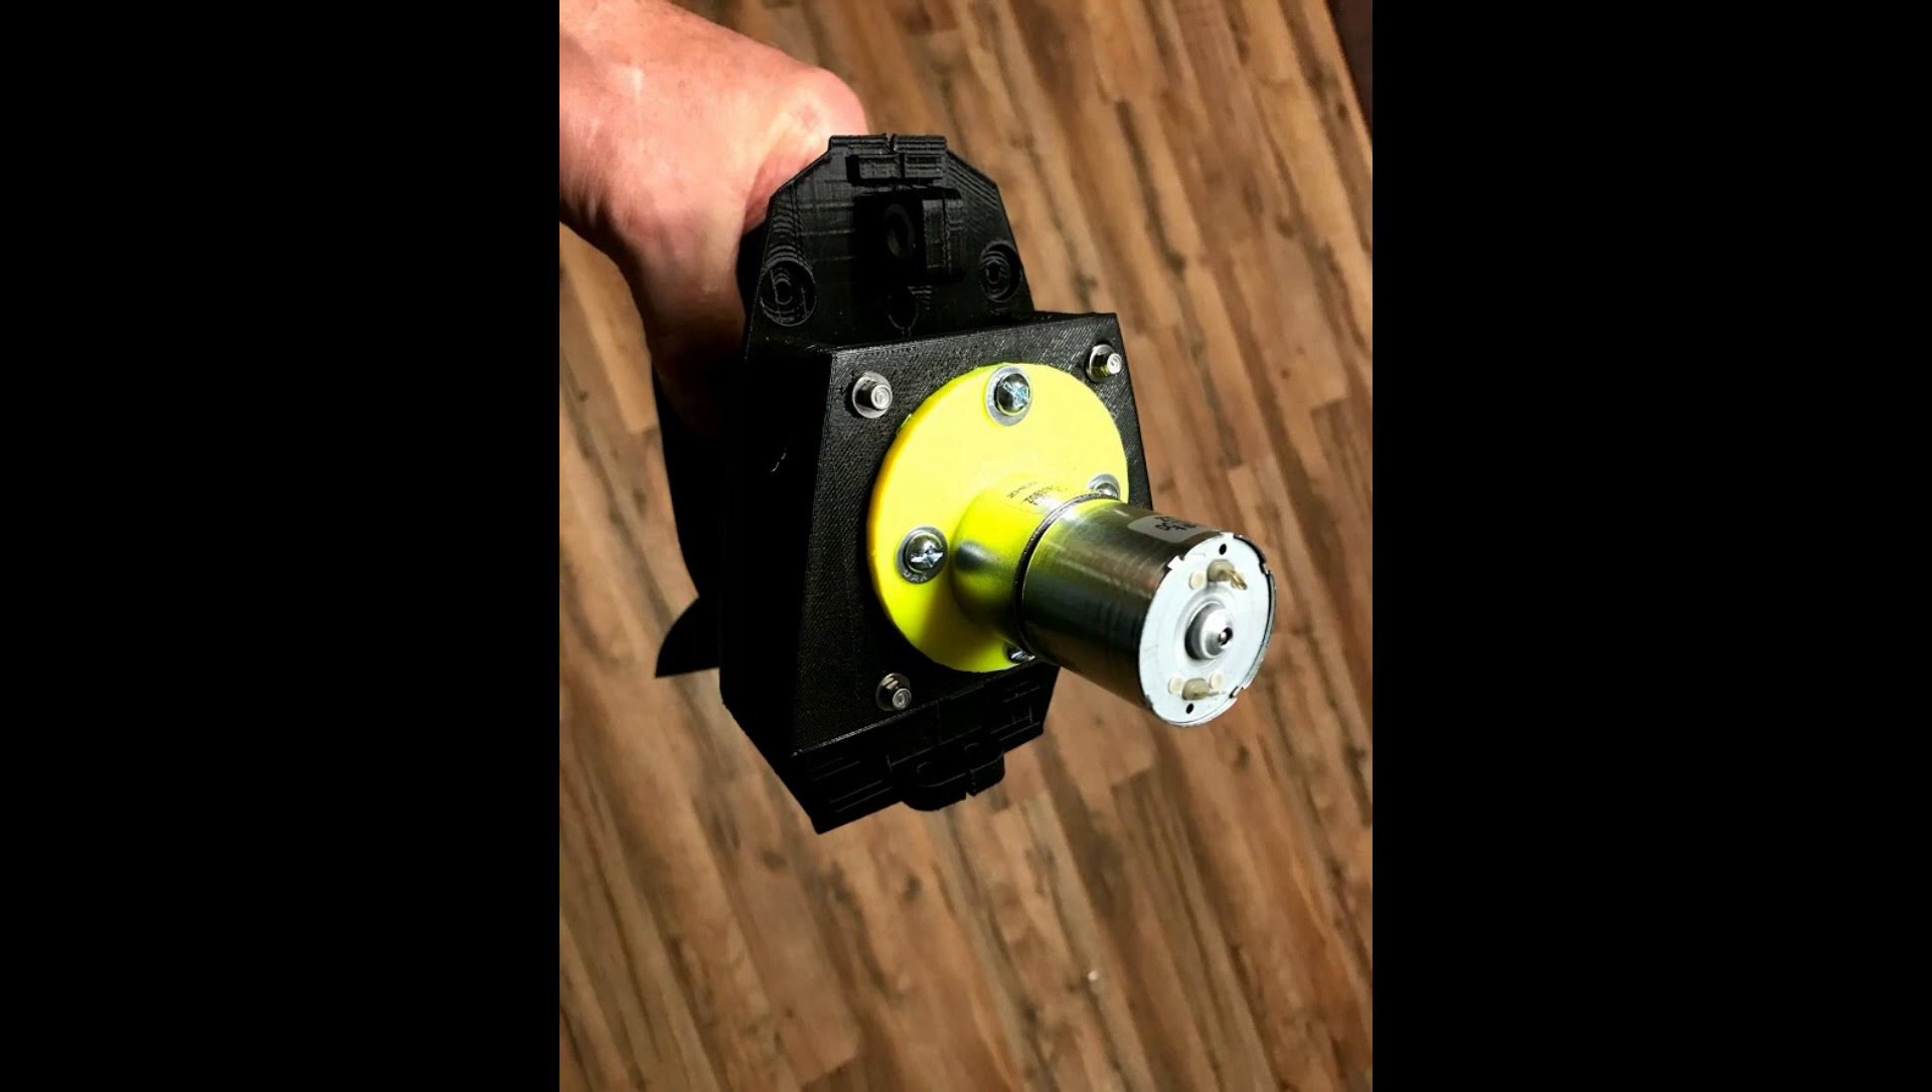So what I did was design a mount and then 3D printed it and then of course I was able to mount the electric motor to the outboard motor.